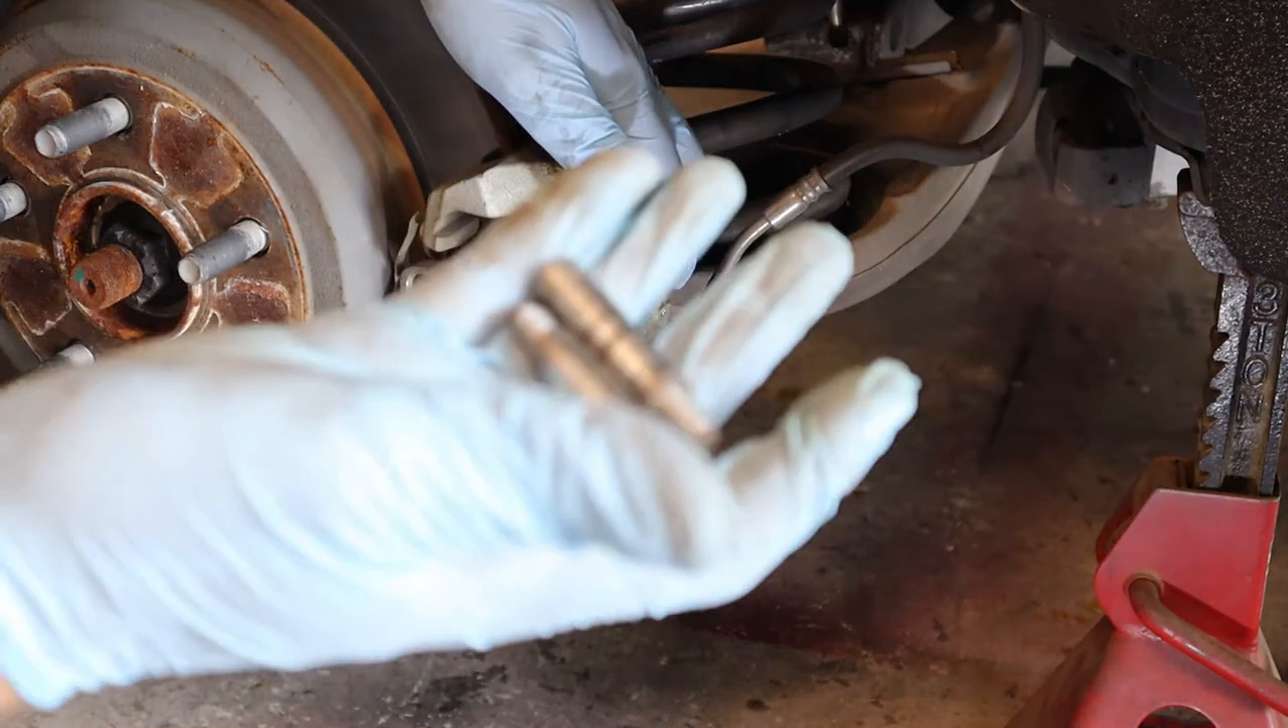Okay, both slide pins are out.